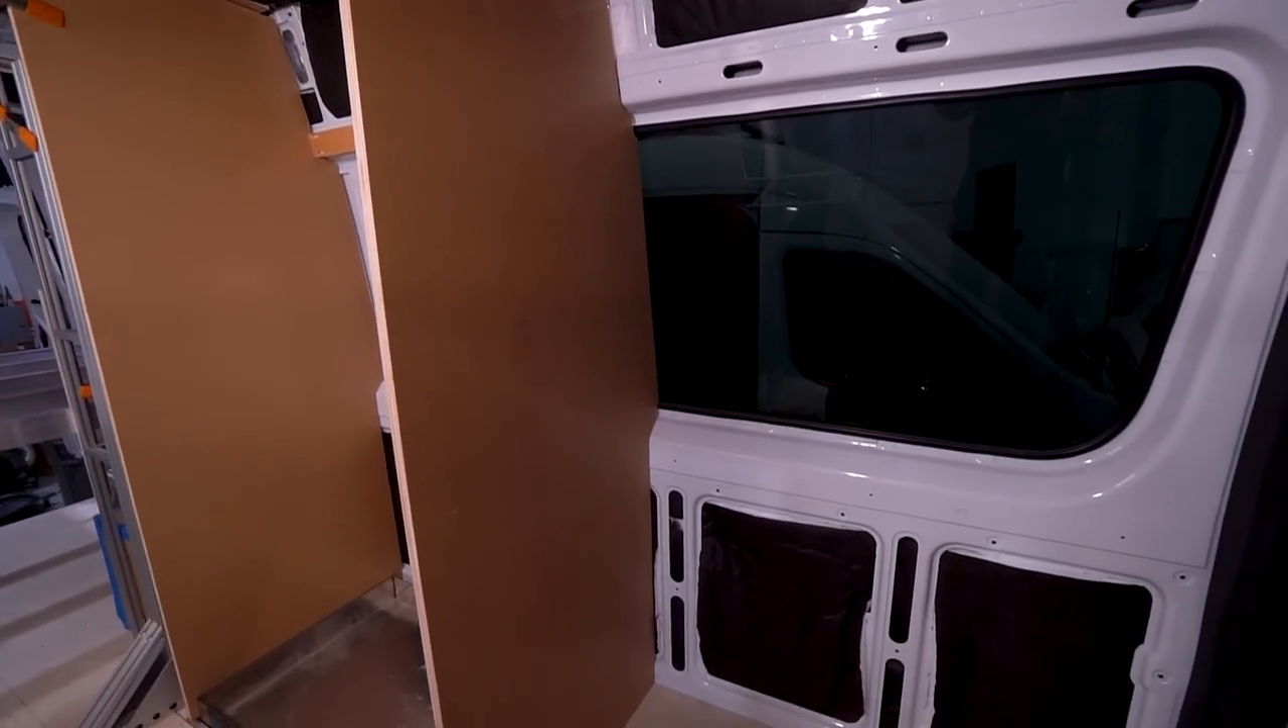Up here, we've got our shower walls in place mid-ship.